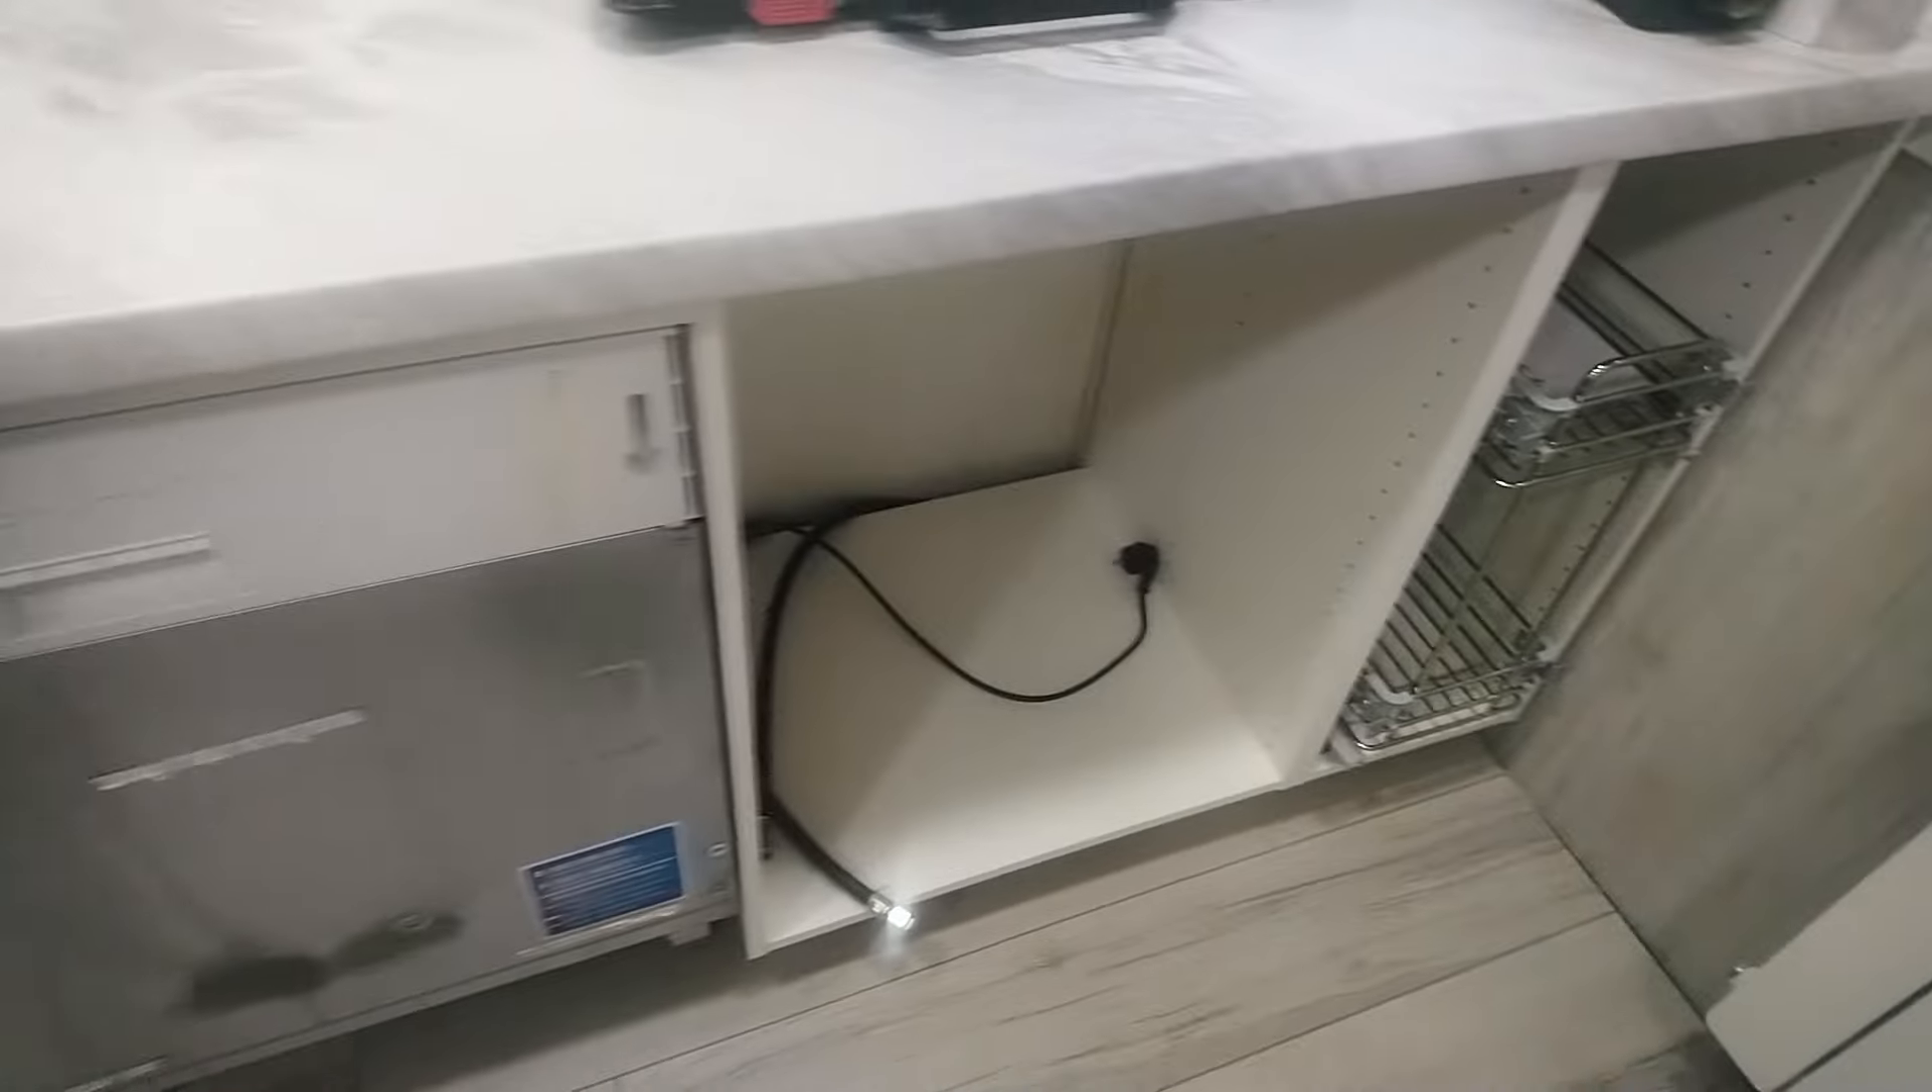Посудомойка на месте шкаф под это дело на месте.